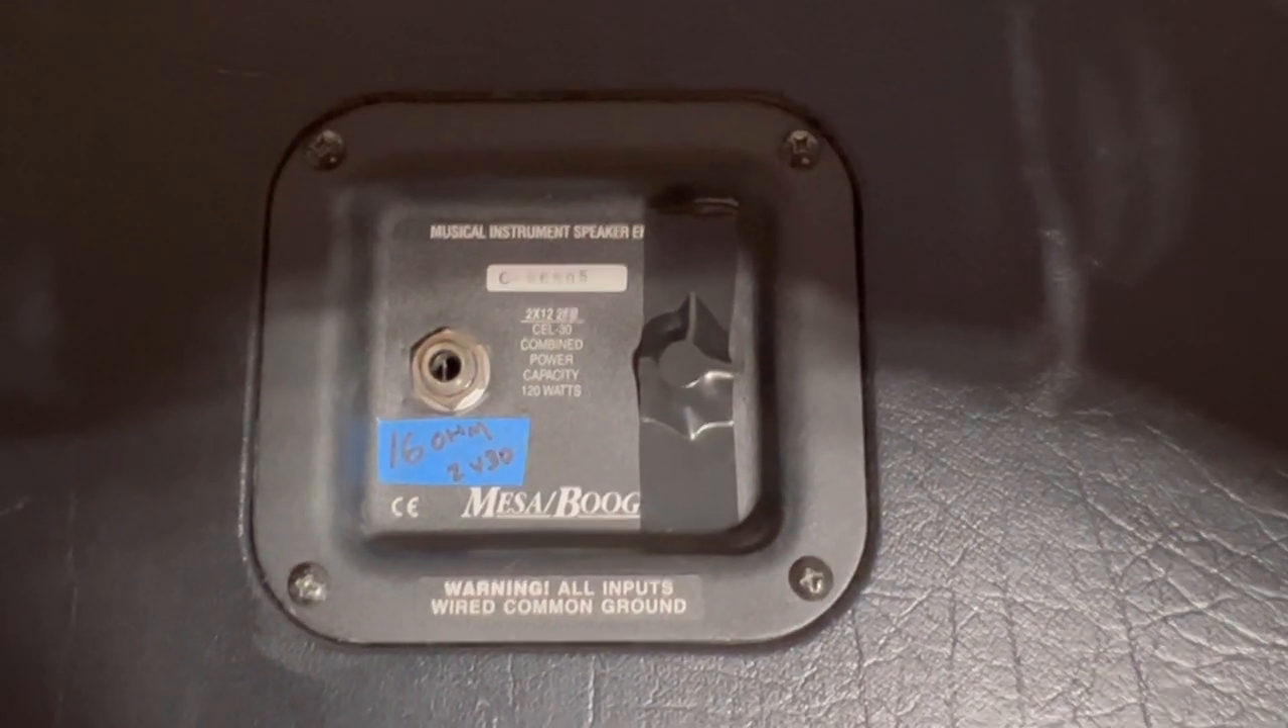All right got it all screwed back together and here's your final product the jack plate.